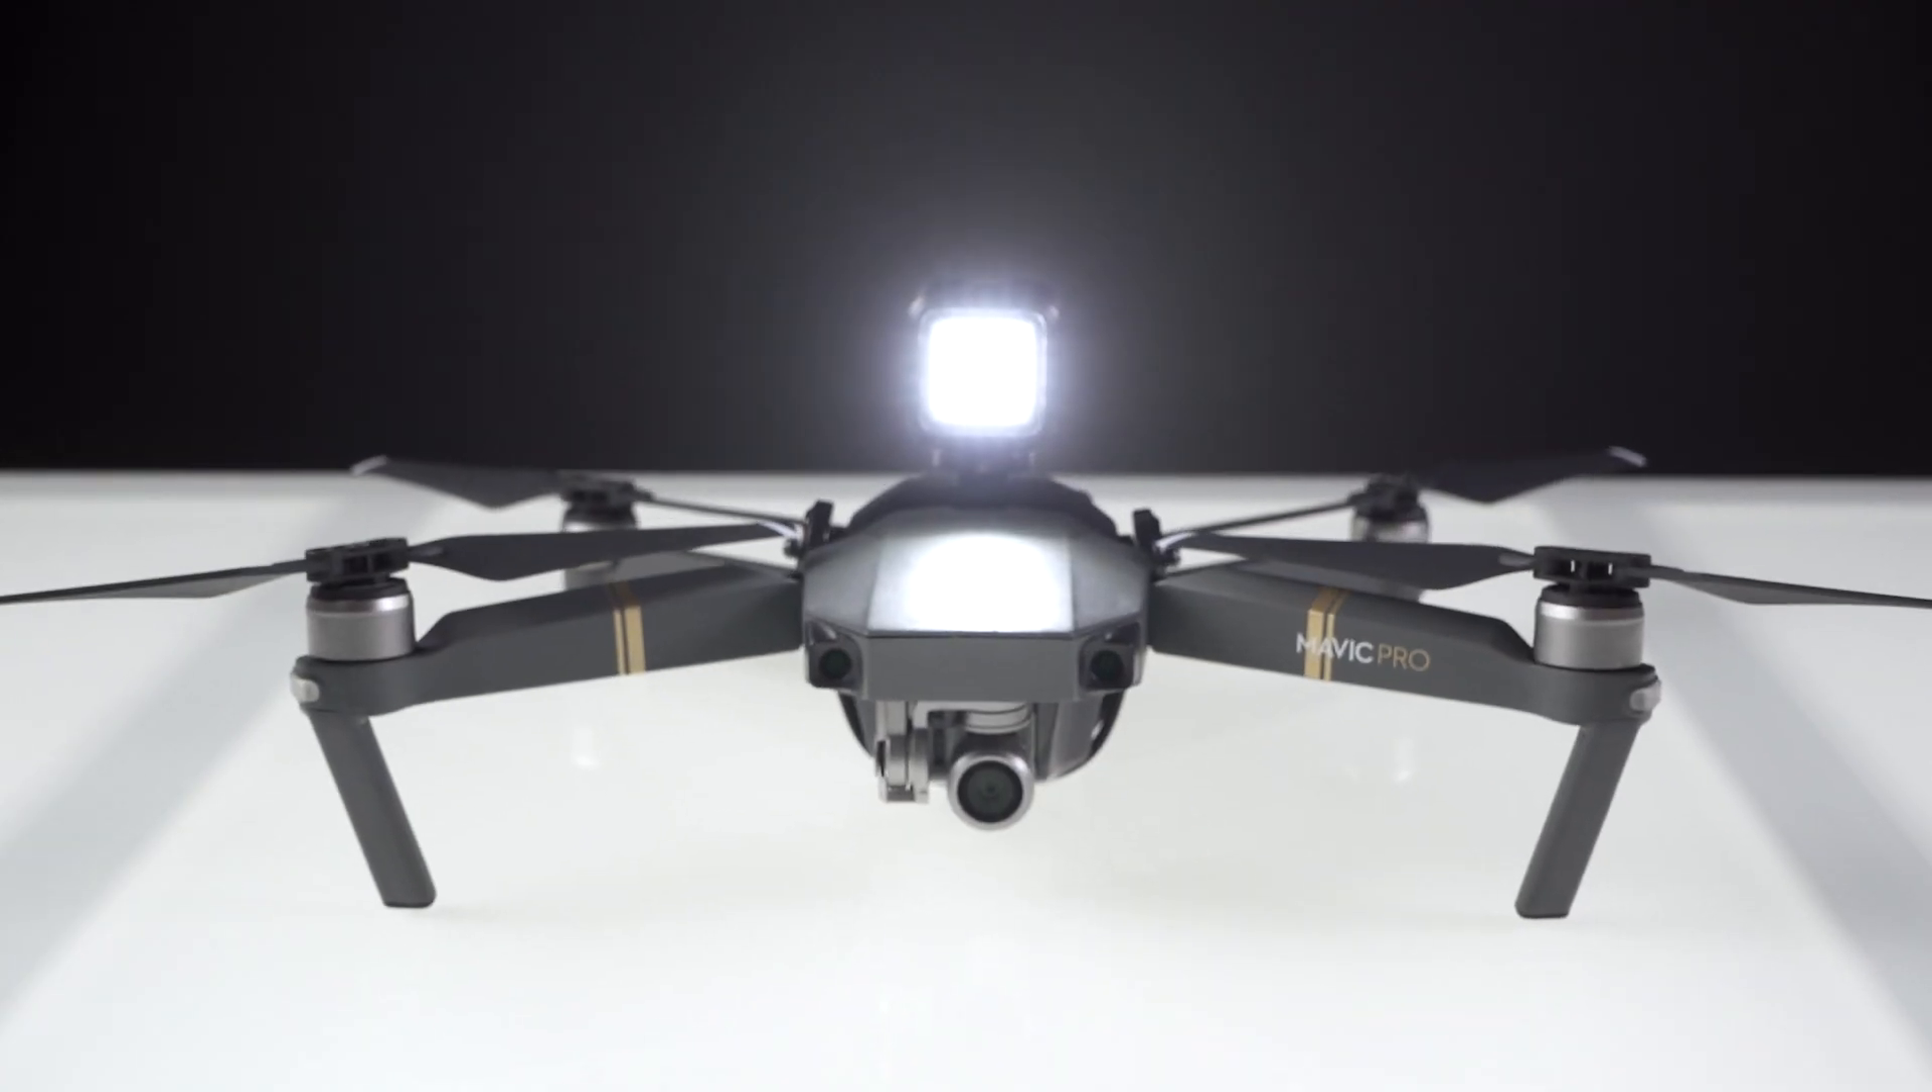From there, we are done. Our Lytra Torch drone edition is mounted to the very top of the drone and ready to fly.